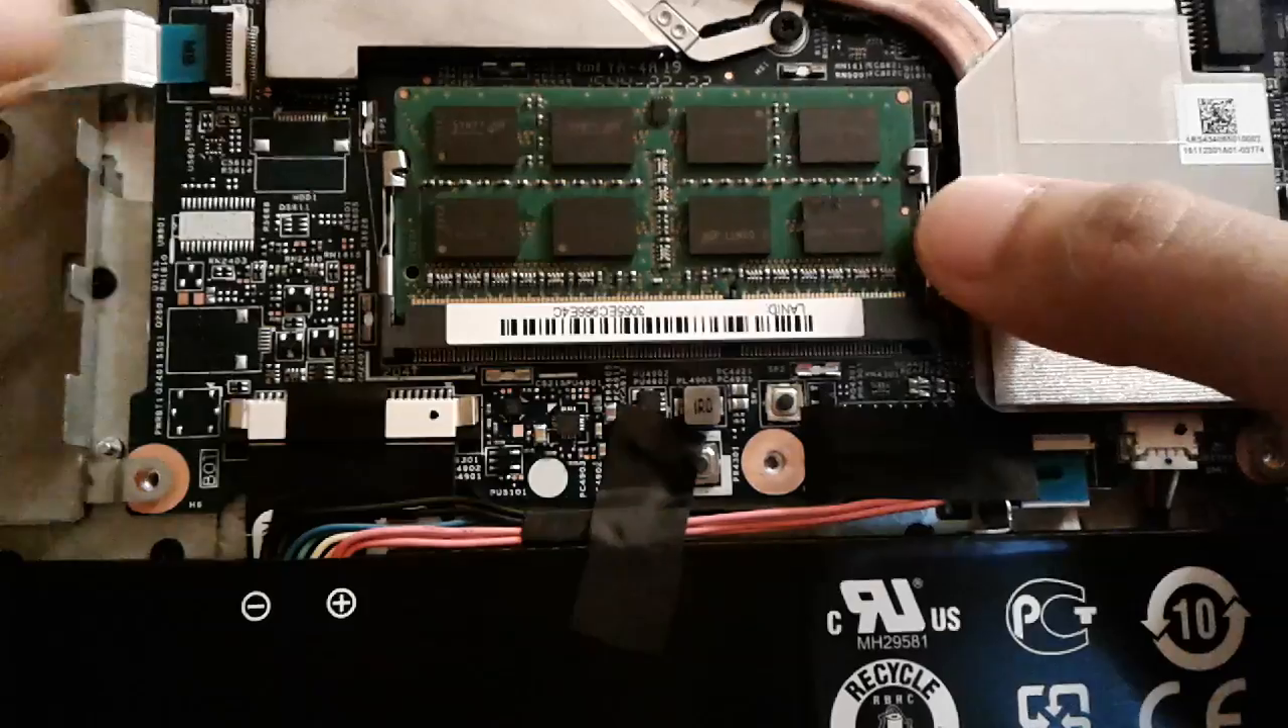I already have the eight gigs of RAM installed and if you look closer that's what the metal cover rested on.